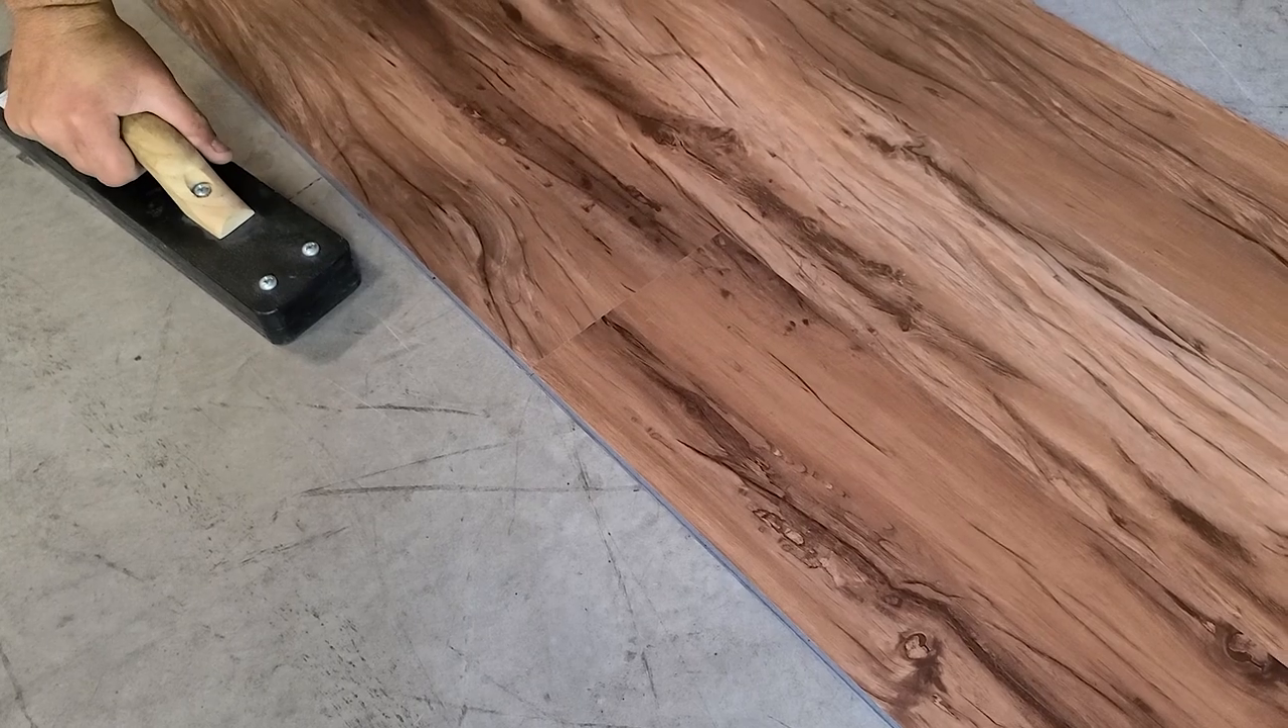I don't know, for a thin plank and the square joints, it seems to go together pretty decent.